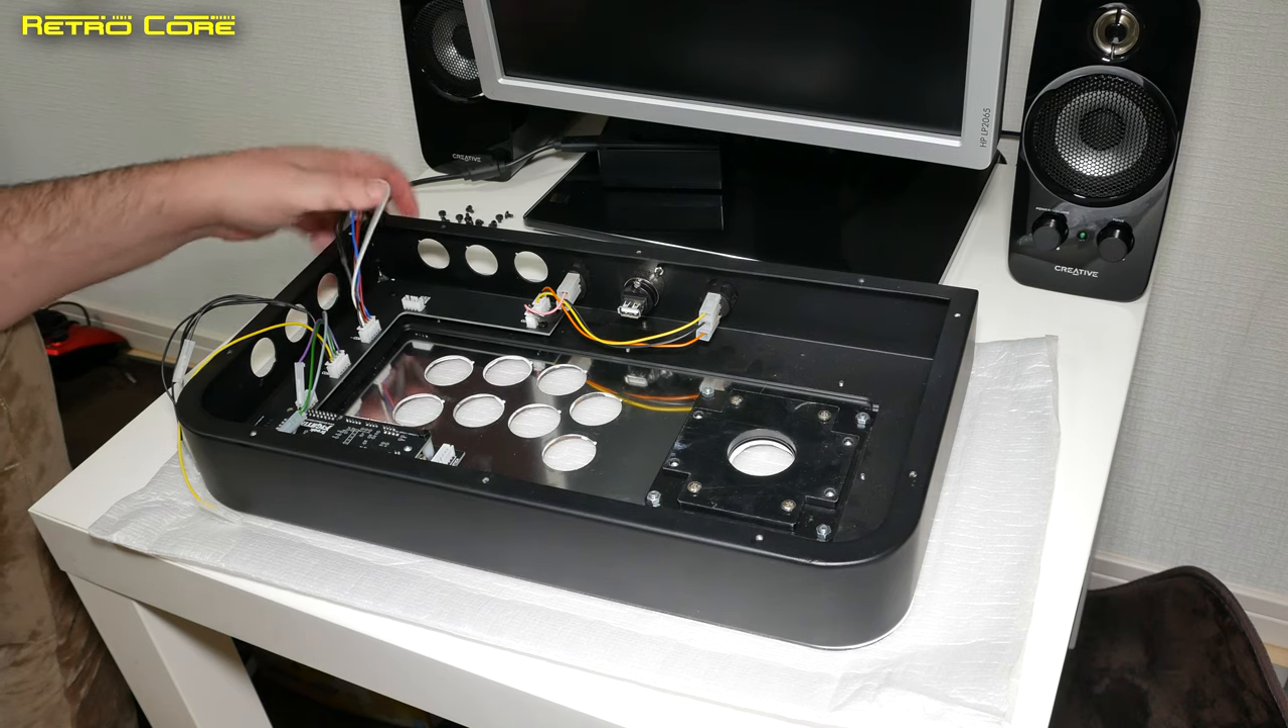And you may notice that we now have some wiring harnesses connected up.